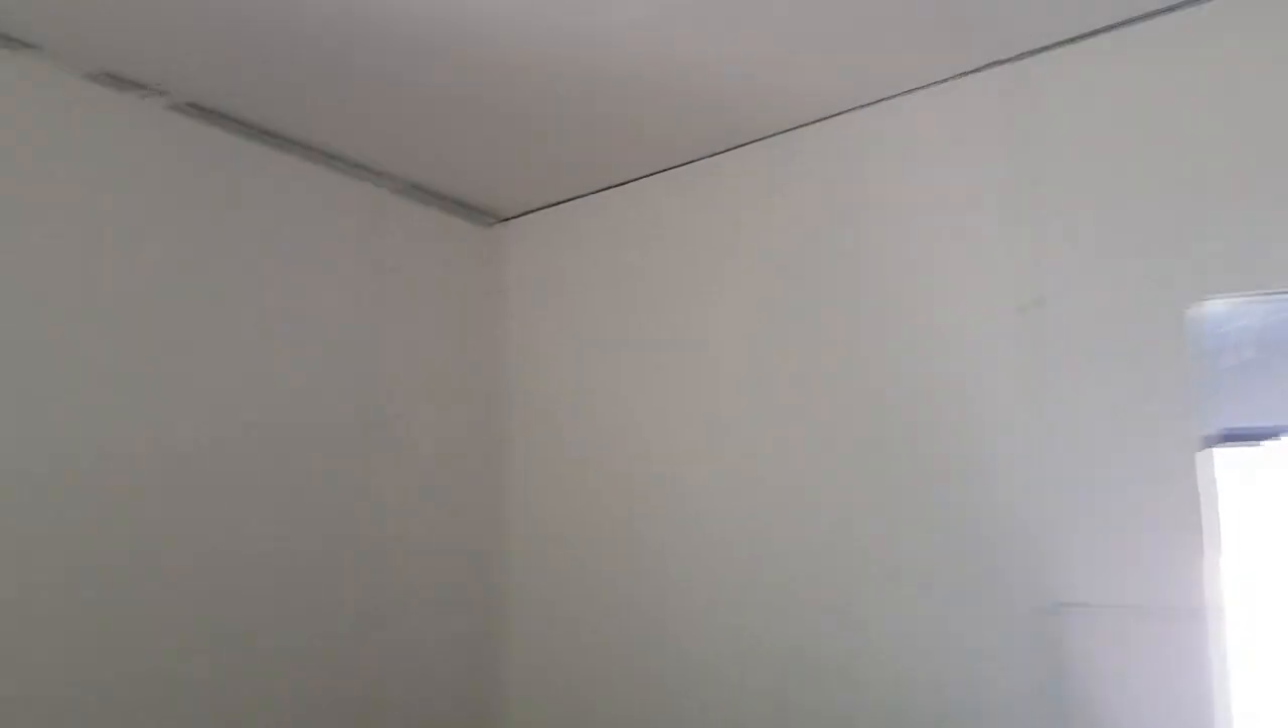I've yet to do the cornicing in this room.